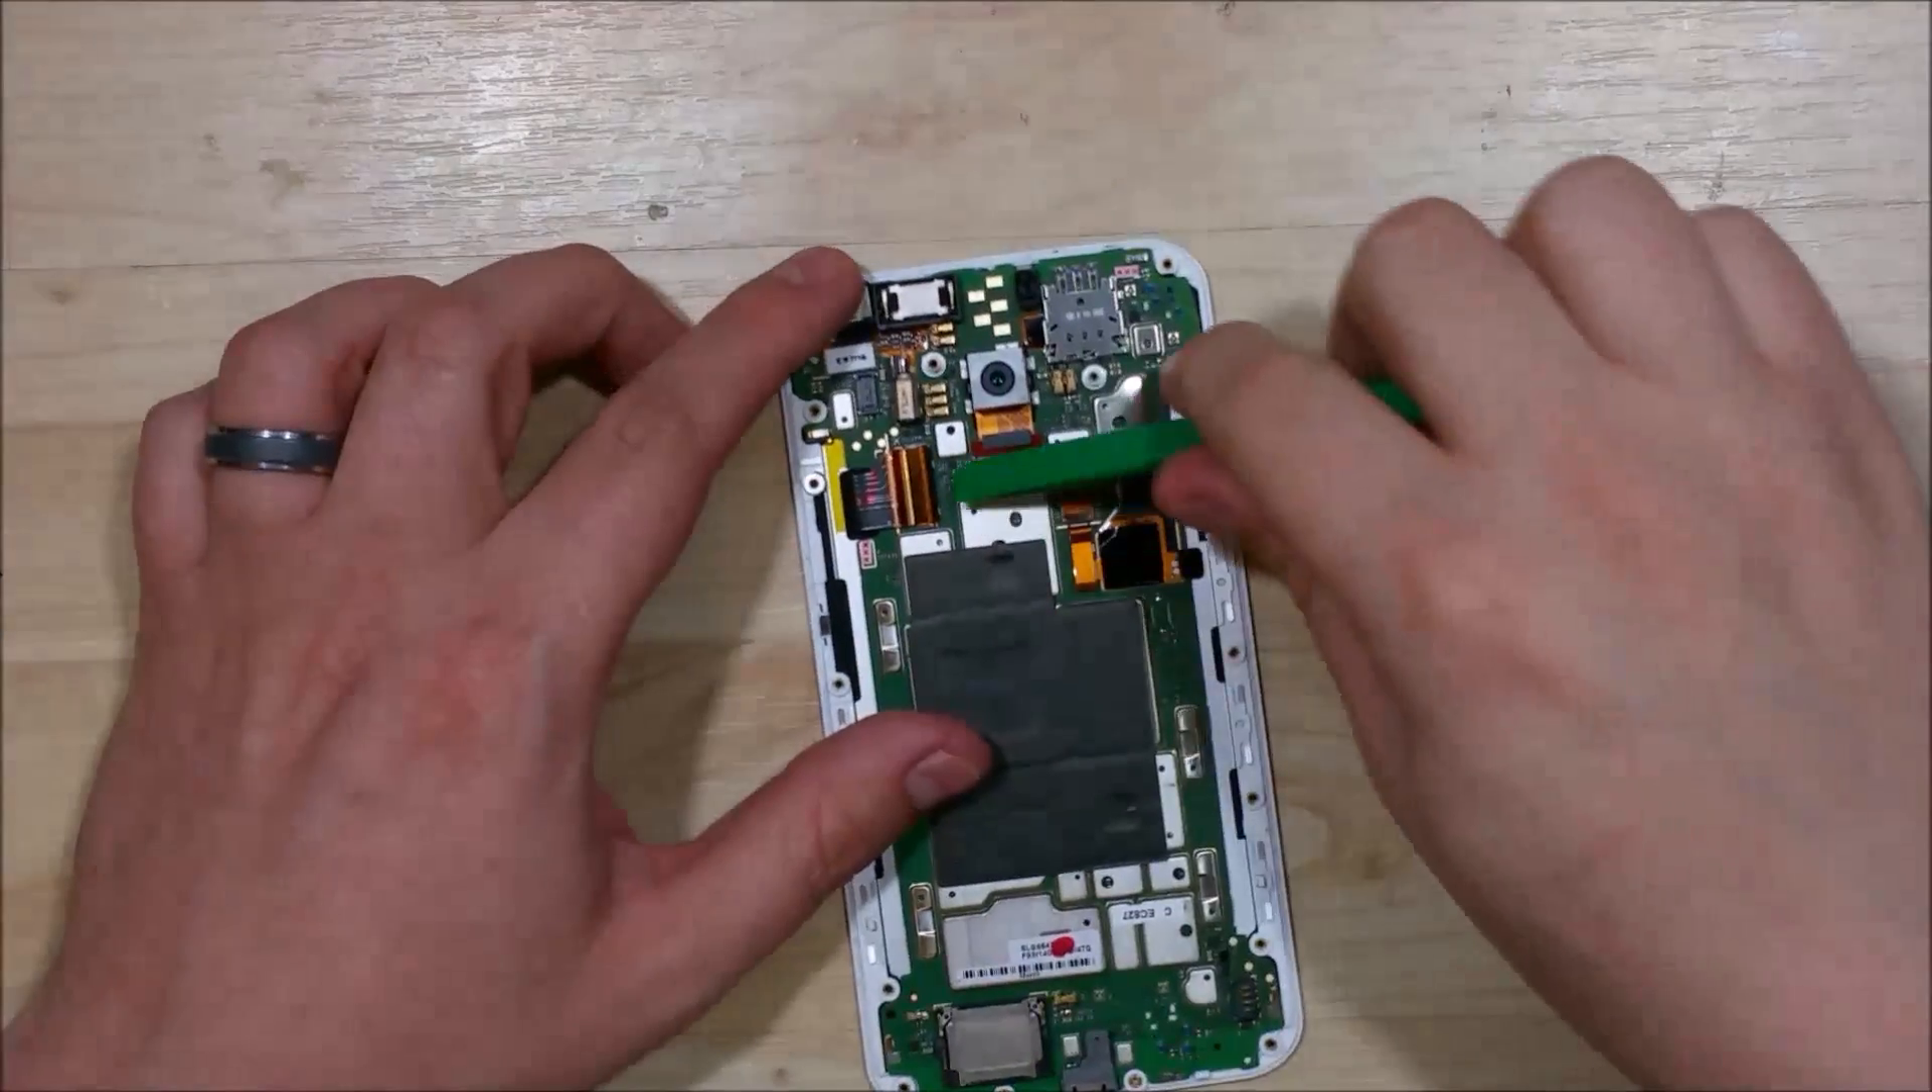So now we have the back cover off.